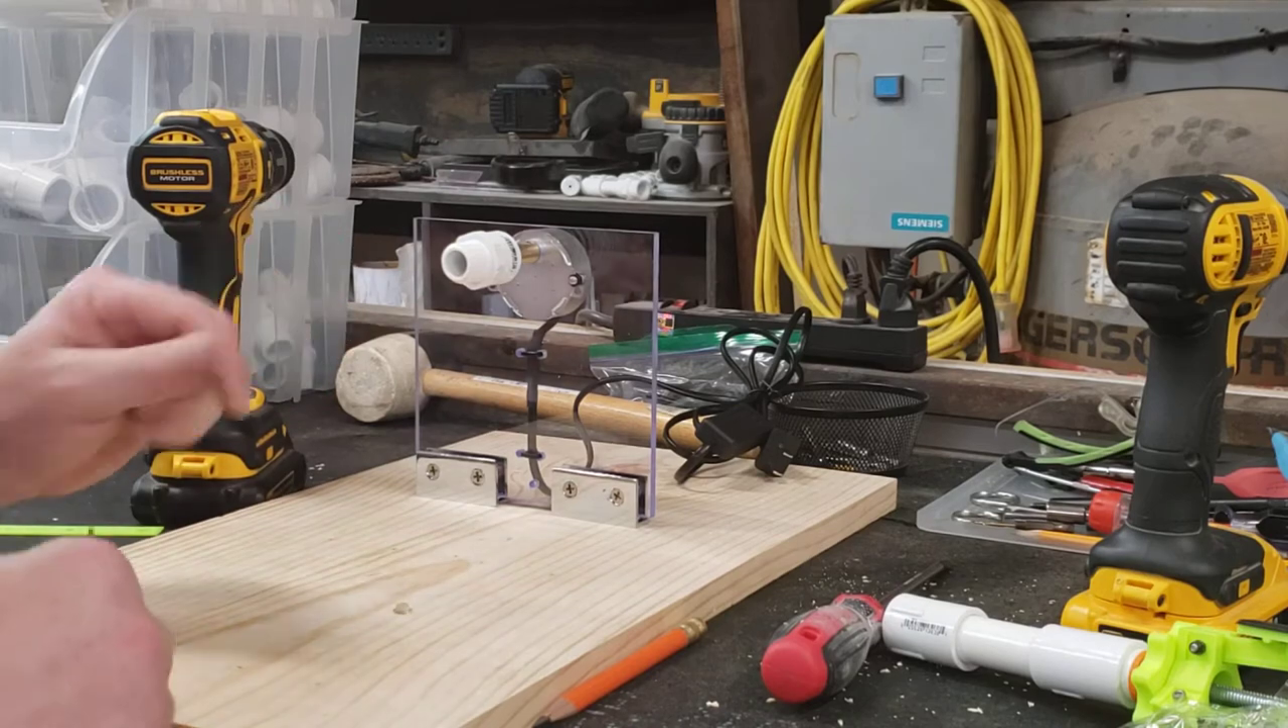Alright, so we got the motor on, the plates mounted.